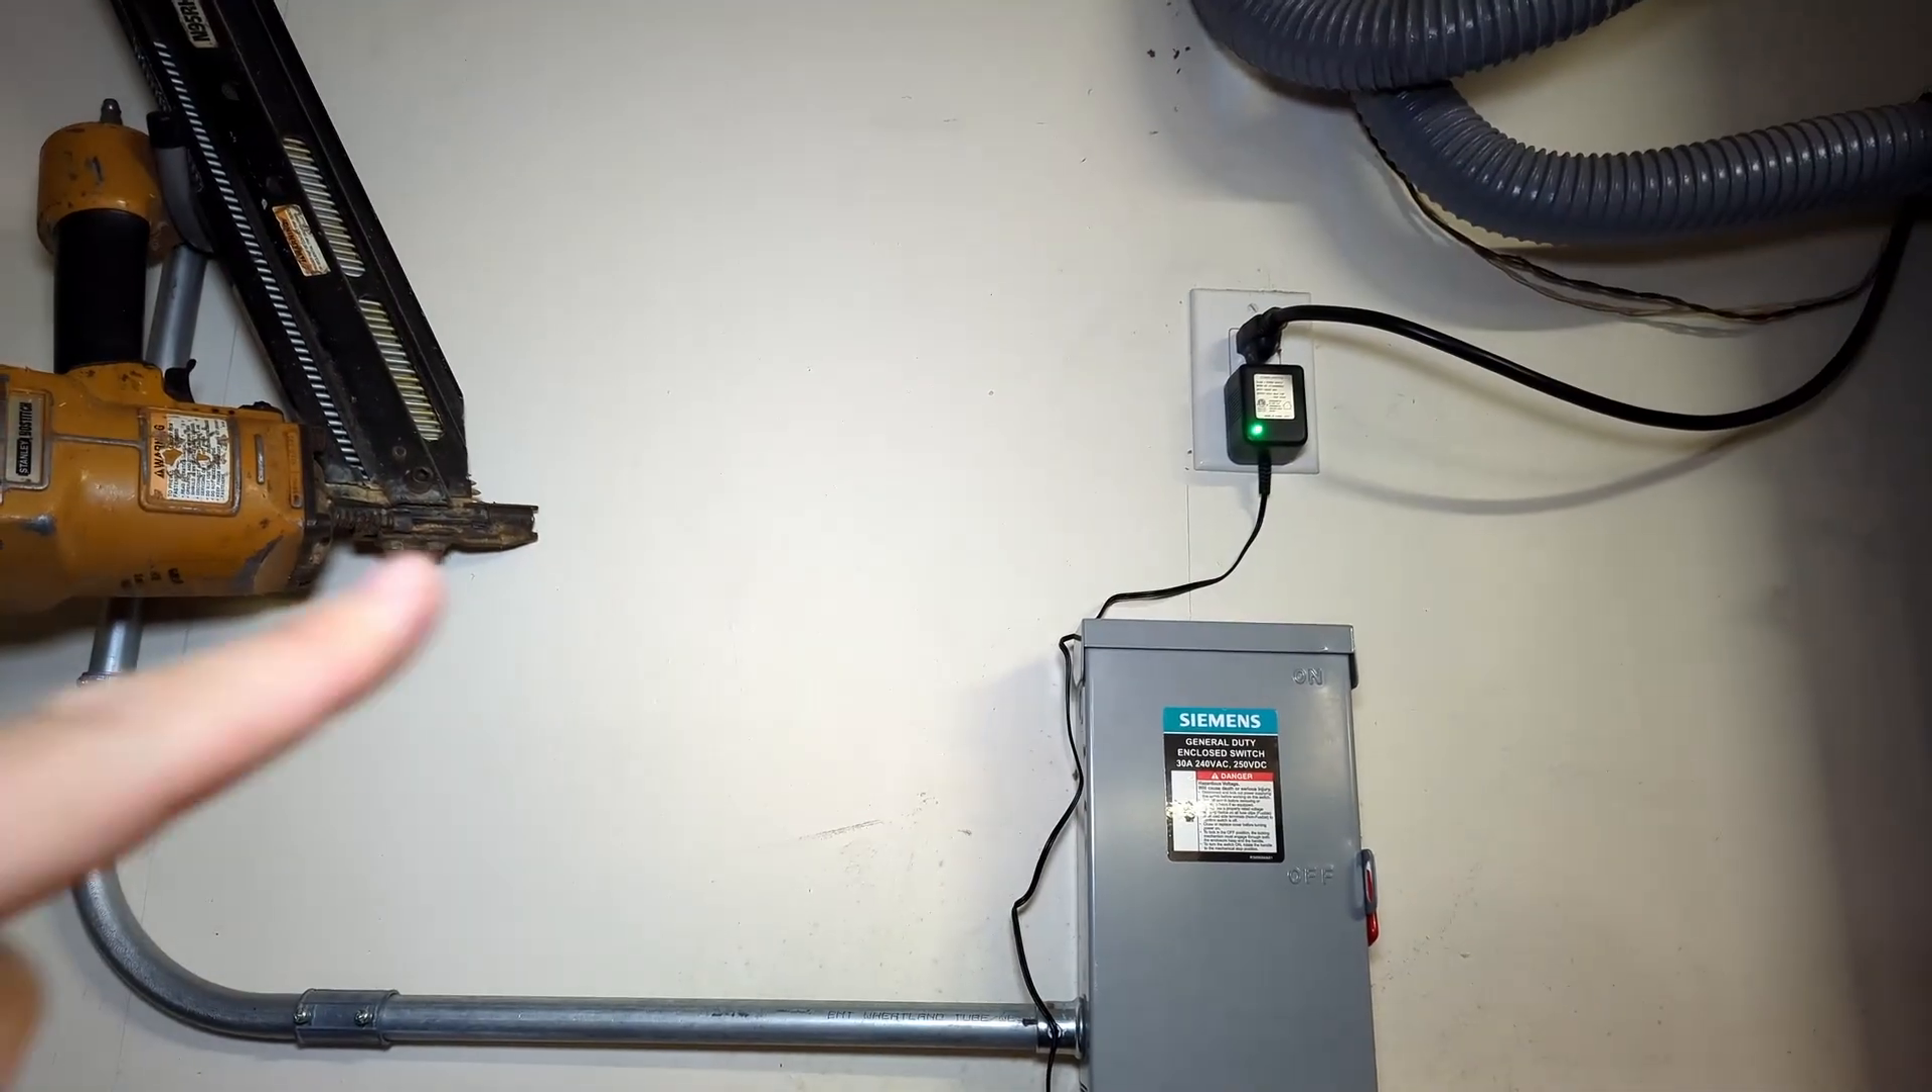Got everything buttoned up. Got the Coral Protect plugged in up there.